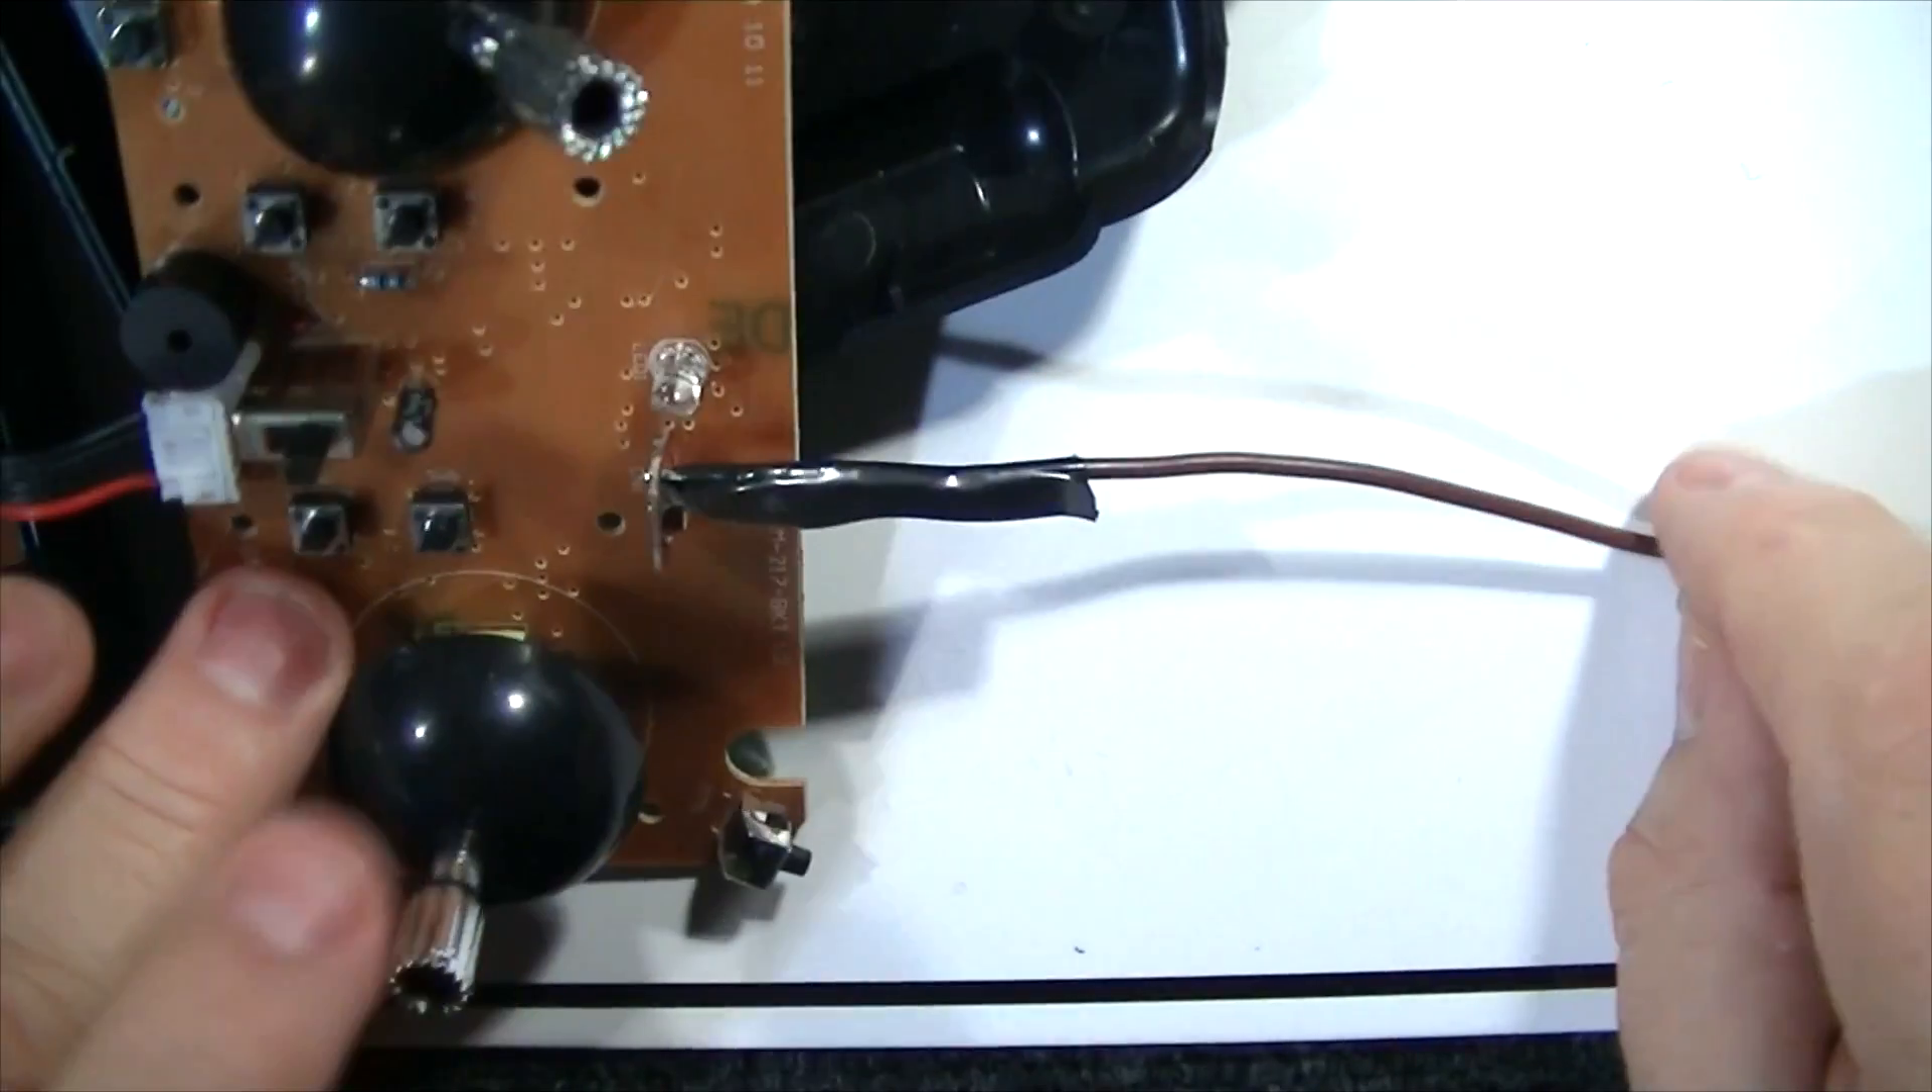Here we've got the tape just folded over the wire. And it's completely insulated.